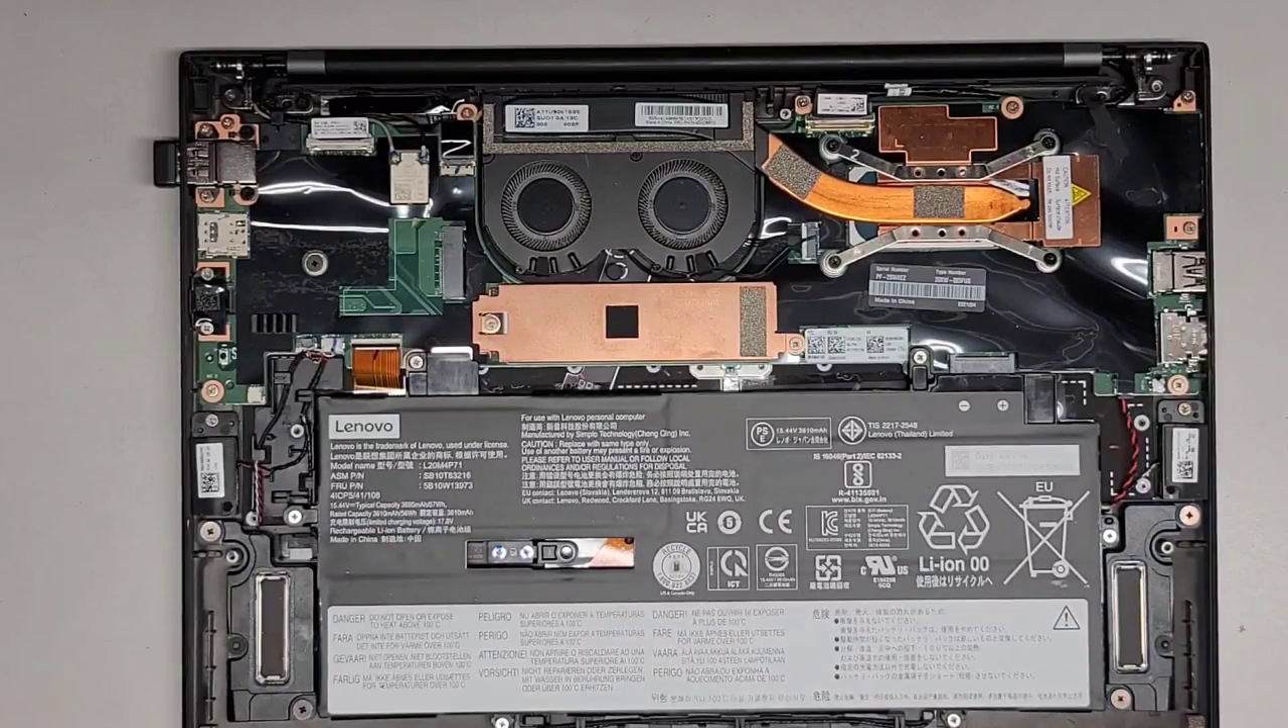We got the bottom cover off, came out really easy.